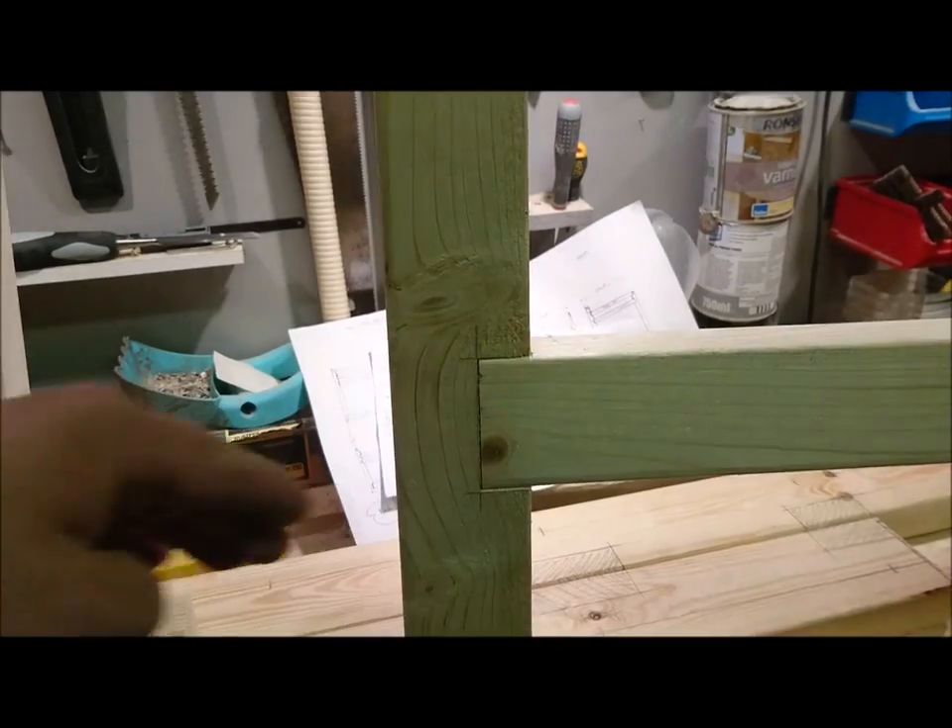I have put some of the pocket hole screws in just to hold it together and there you can see how nicely the joint fits in all the way around.